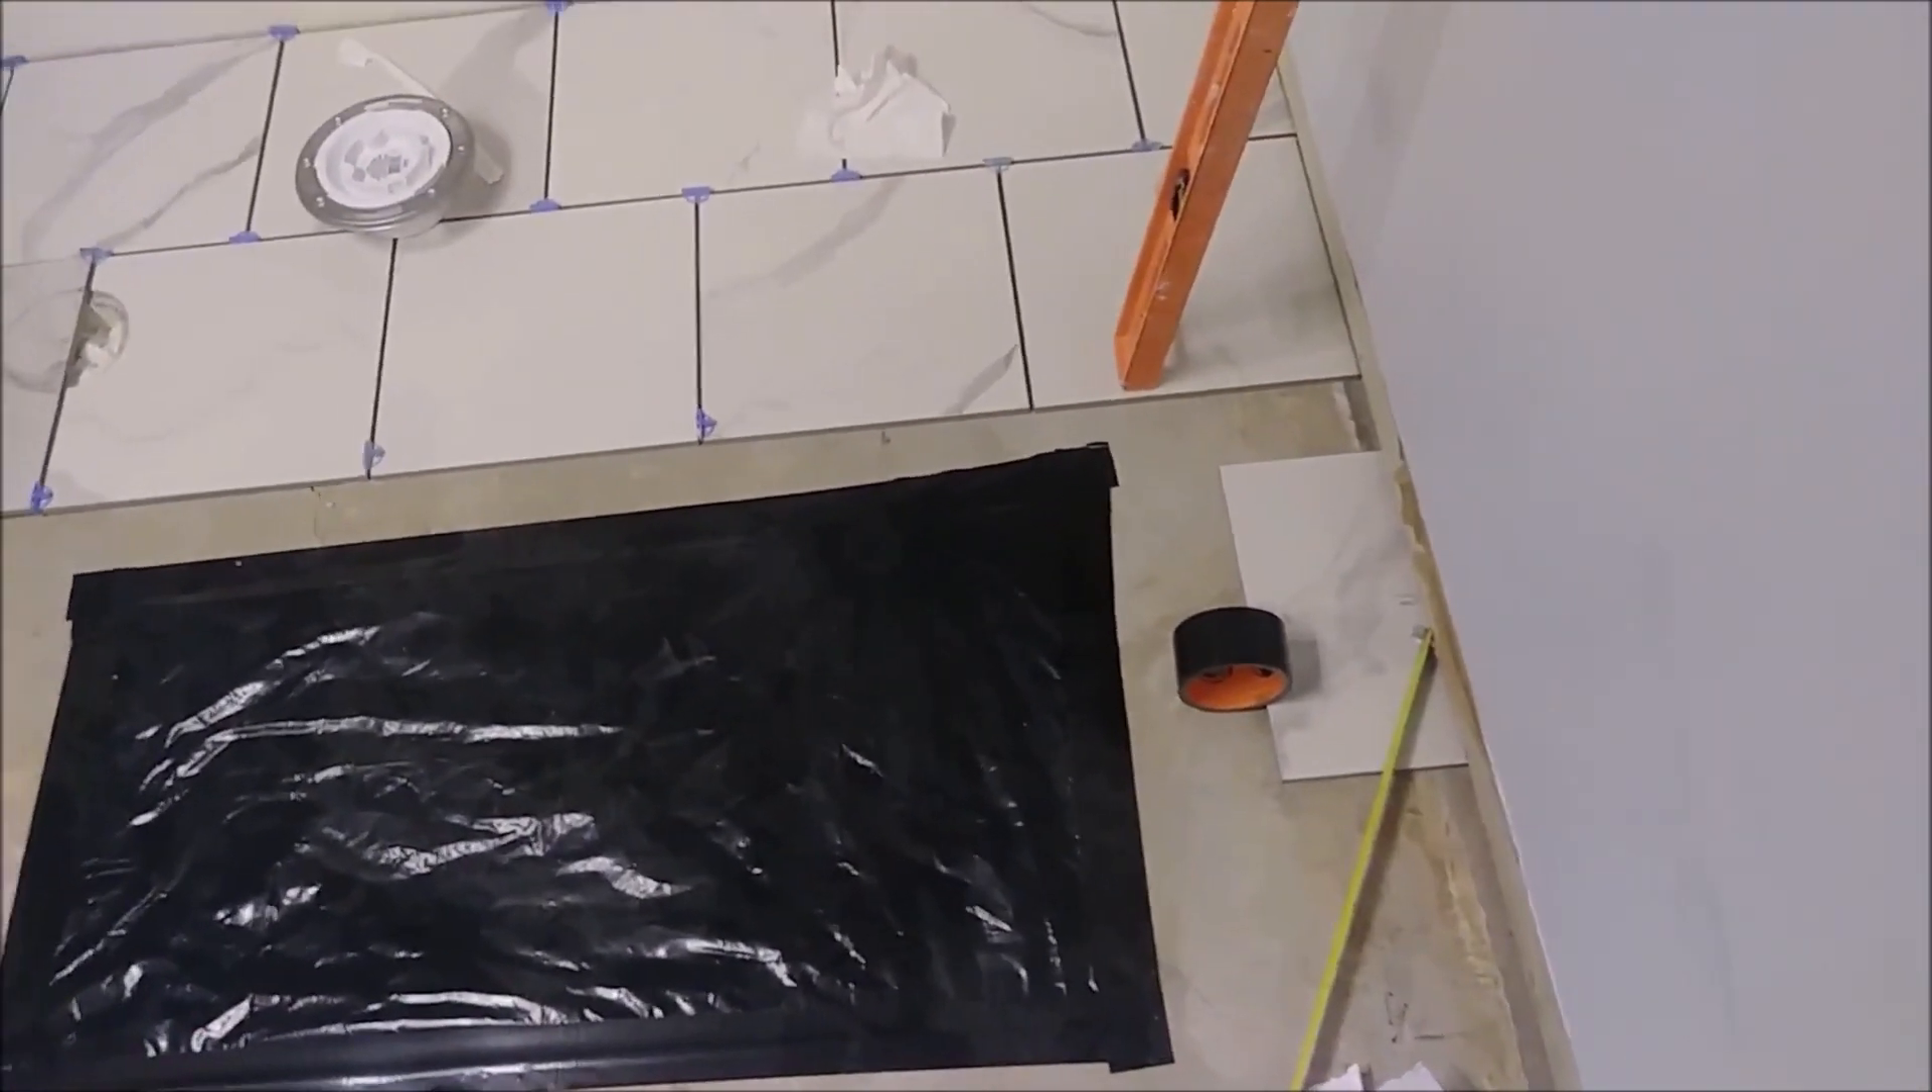My intention is to put tiles here and I just started to put them.